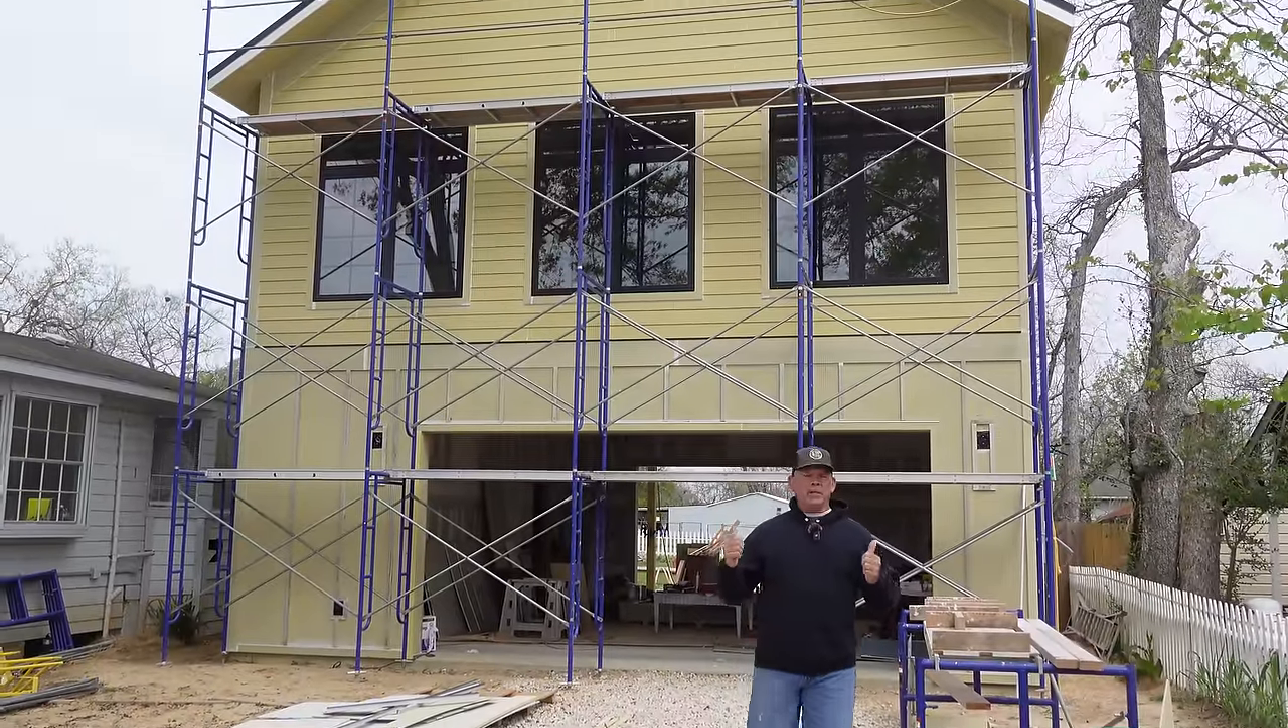Guys we are all done putting the siding on this building and look over here we only have three full pieces of the siding left.